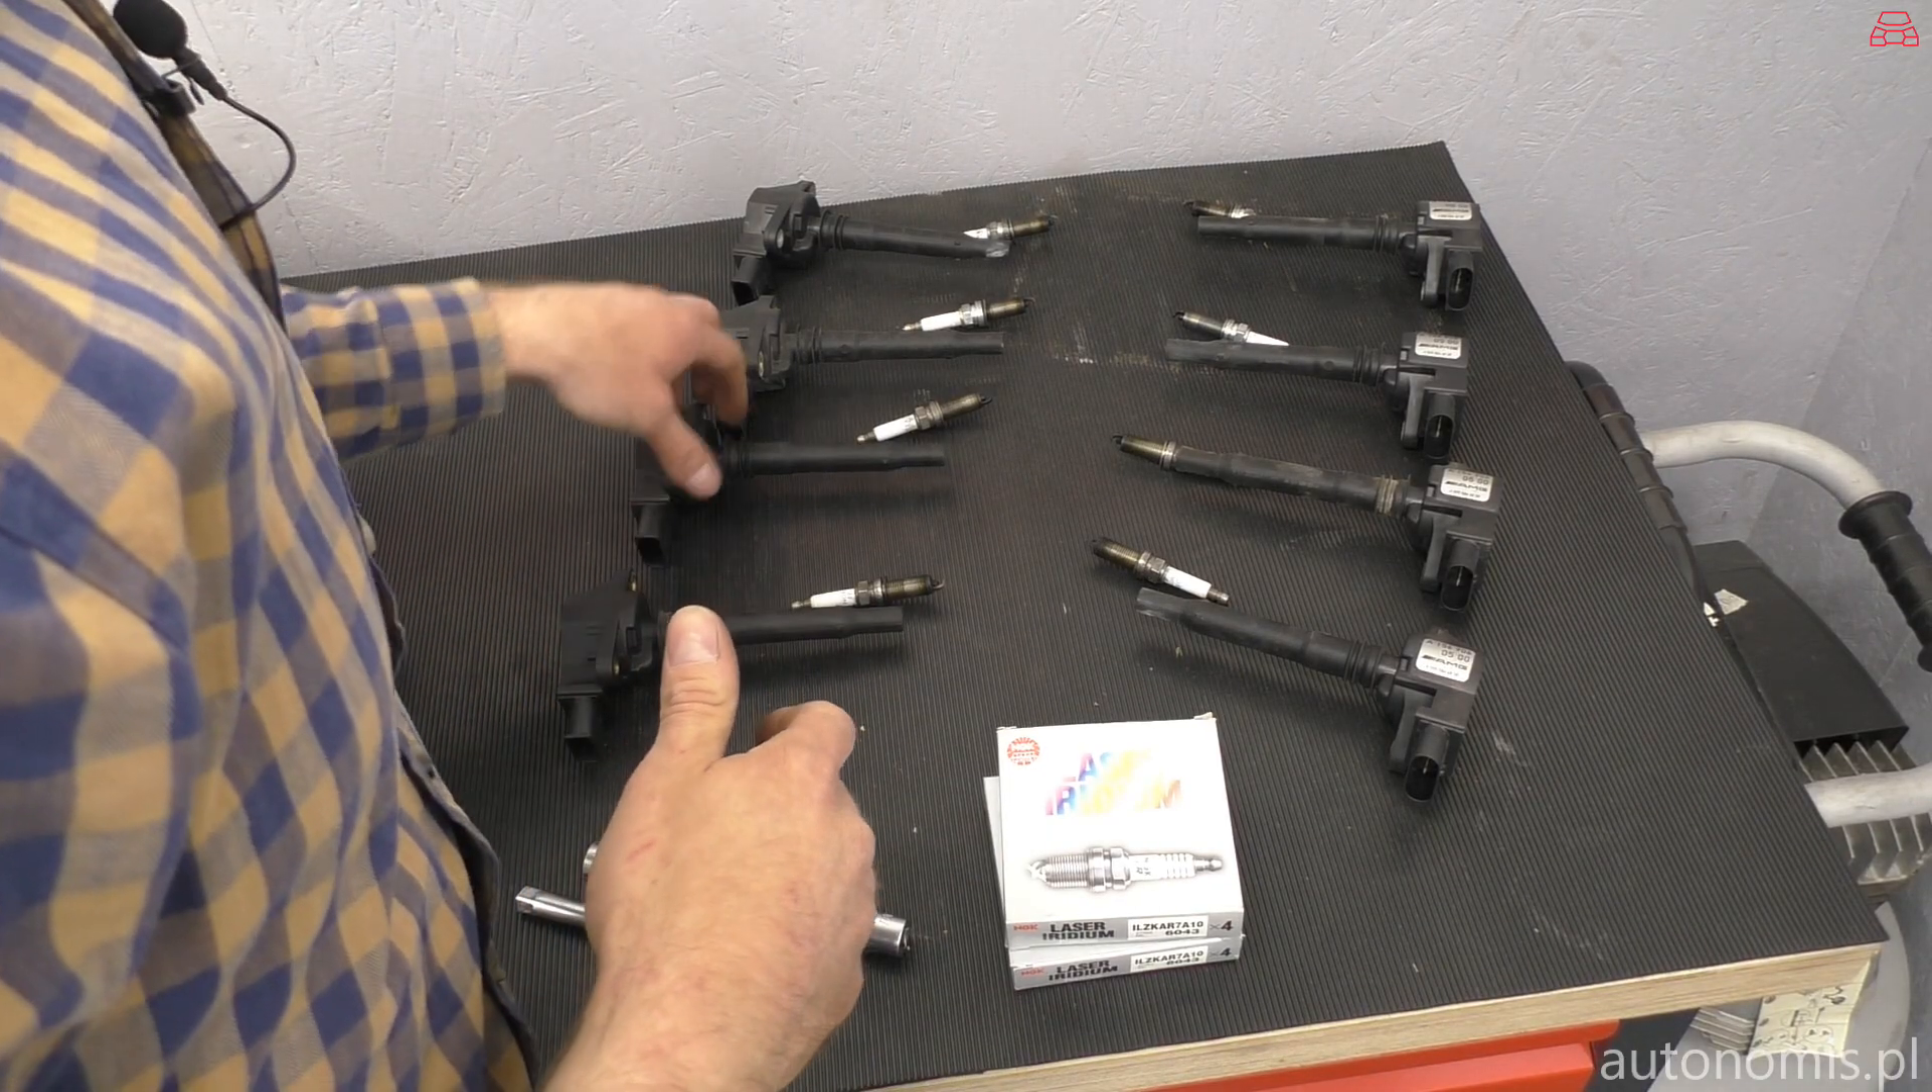Więc tak, wszystkie cewki mam zdemontowane.